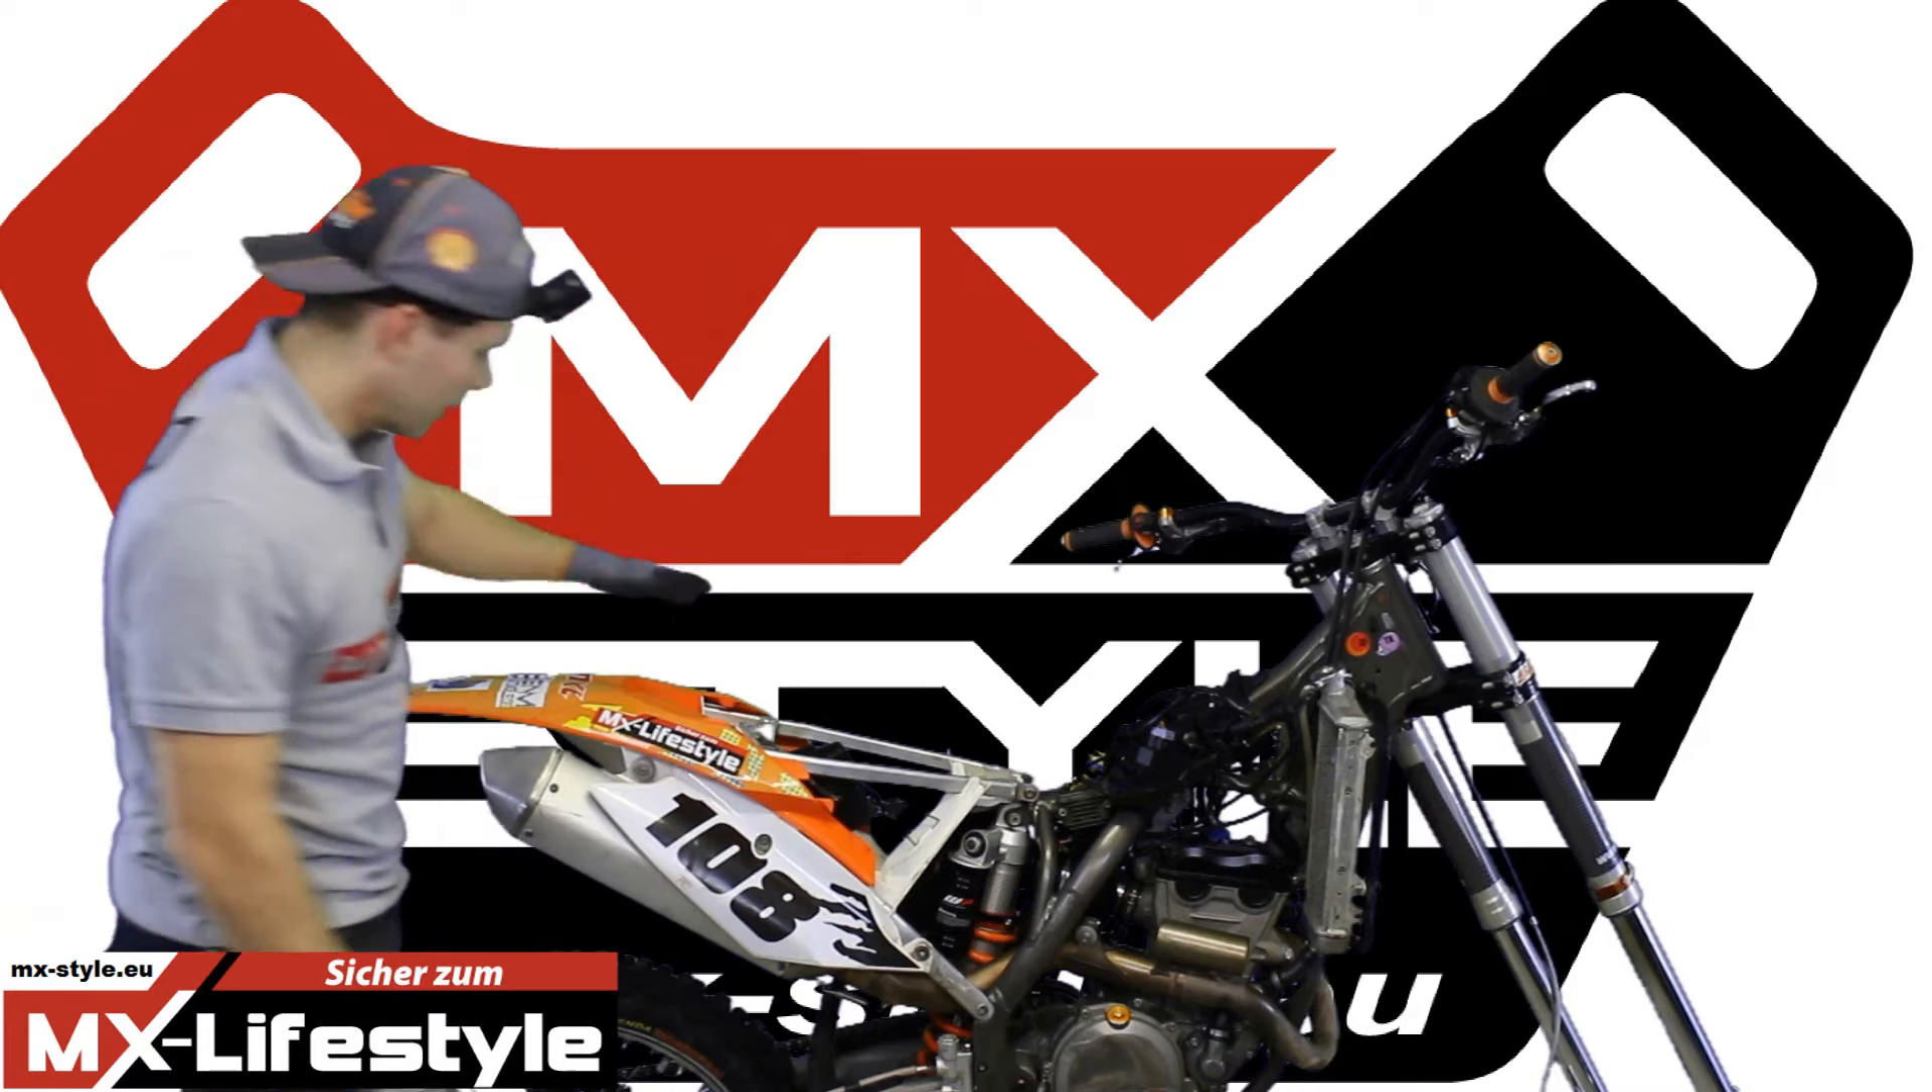Dann hat man das Plastik Heck auch schon mal so weit drauf gesteckt.